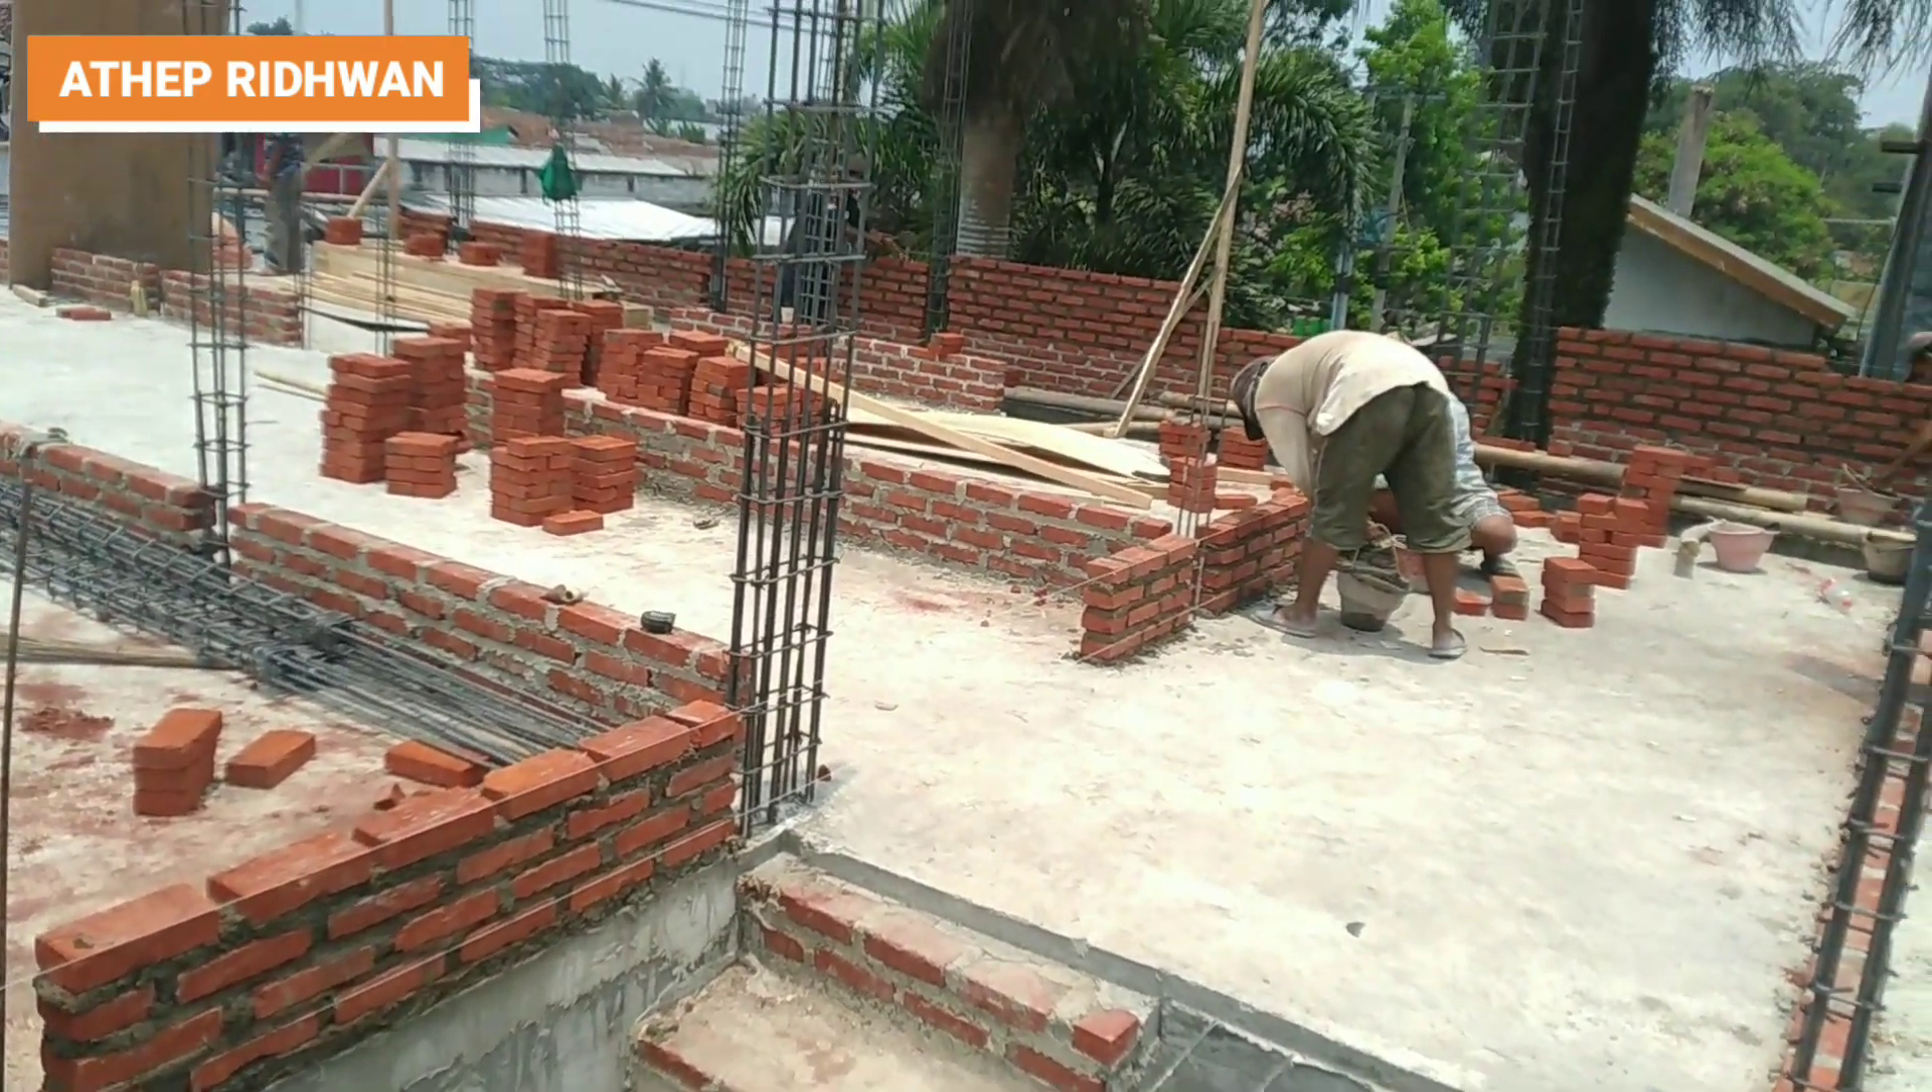Ini belum dikasih keramik karena memang lantai 2 nya juga belum kita kasih apa-apa.